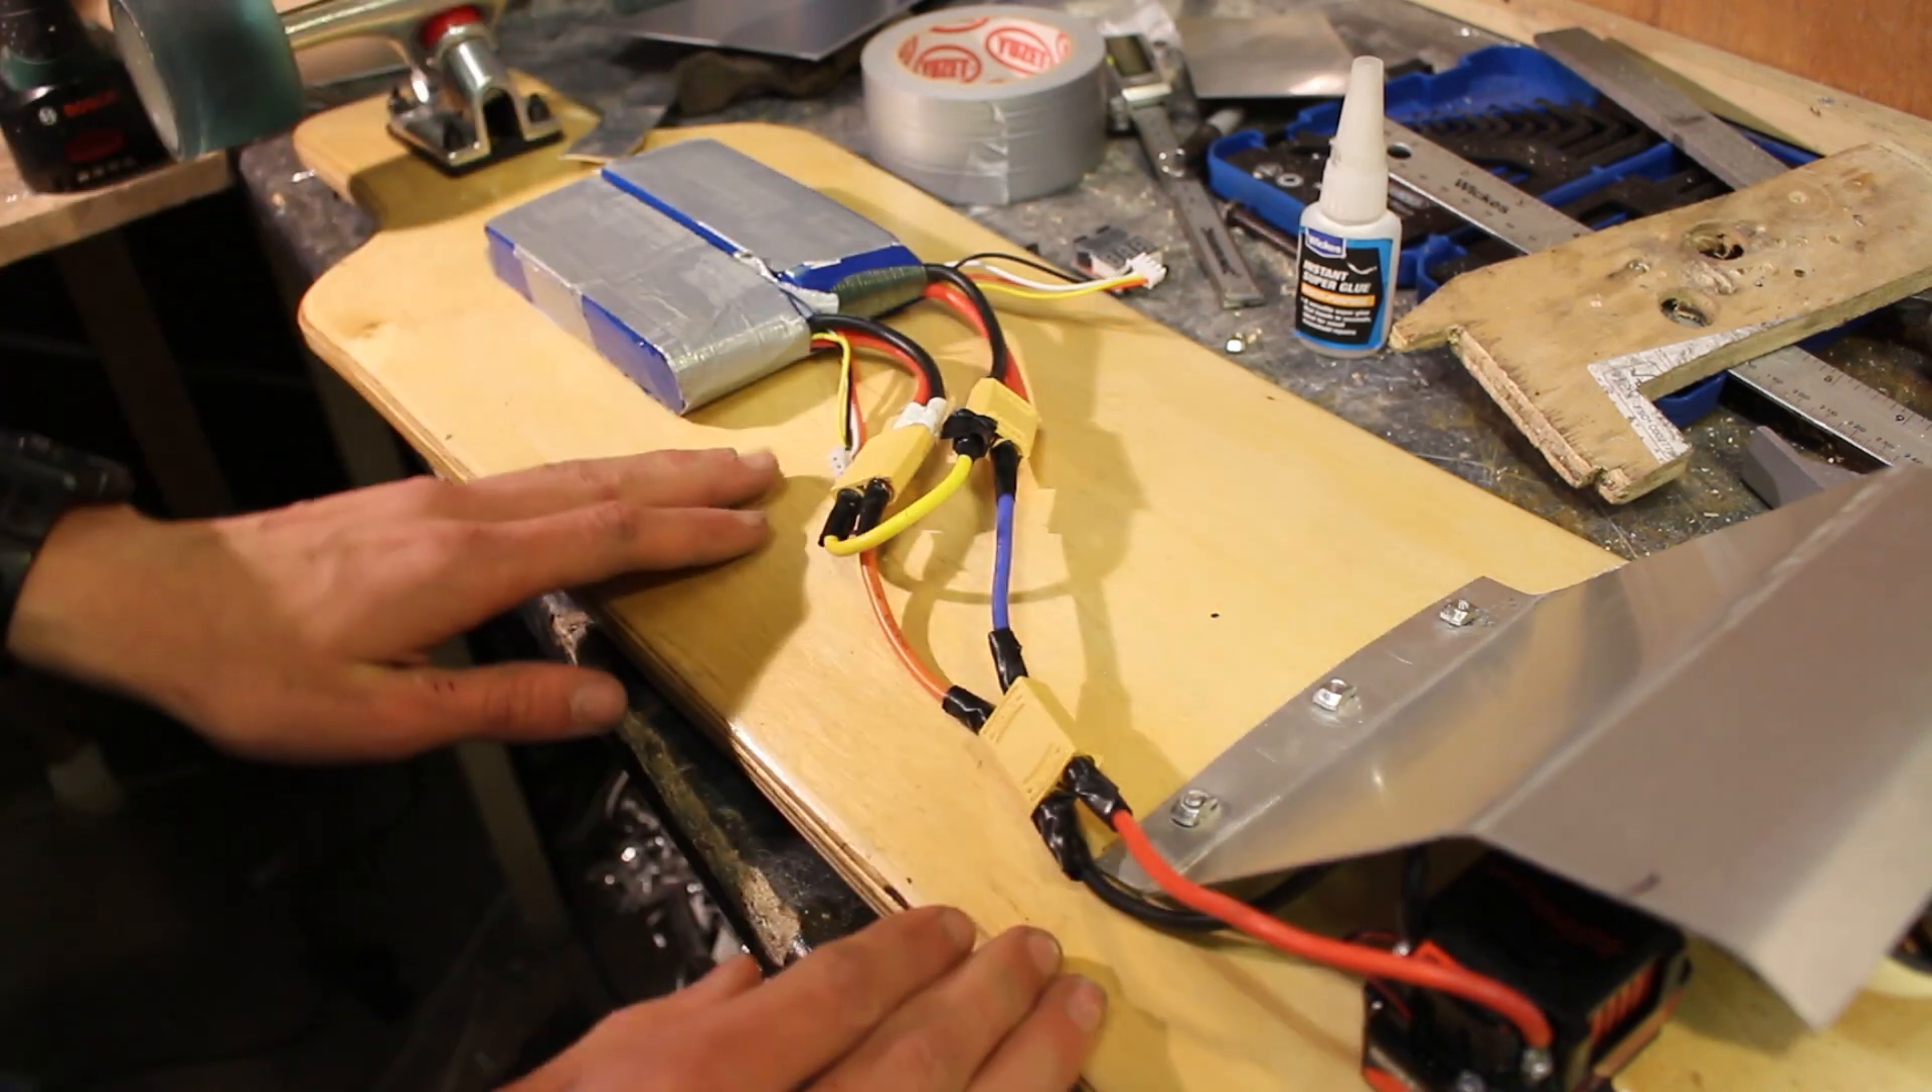This is what it looks like when I've got the batteries placed on the deck.